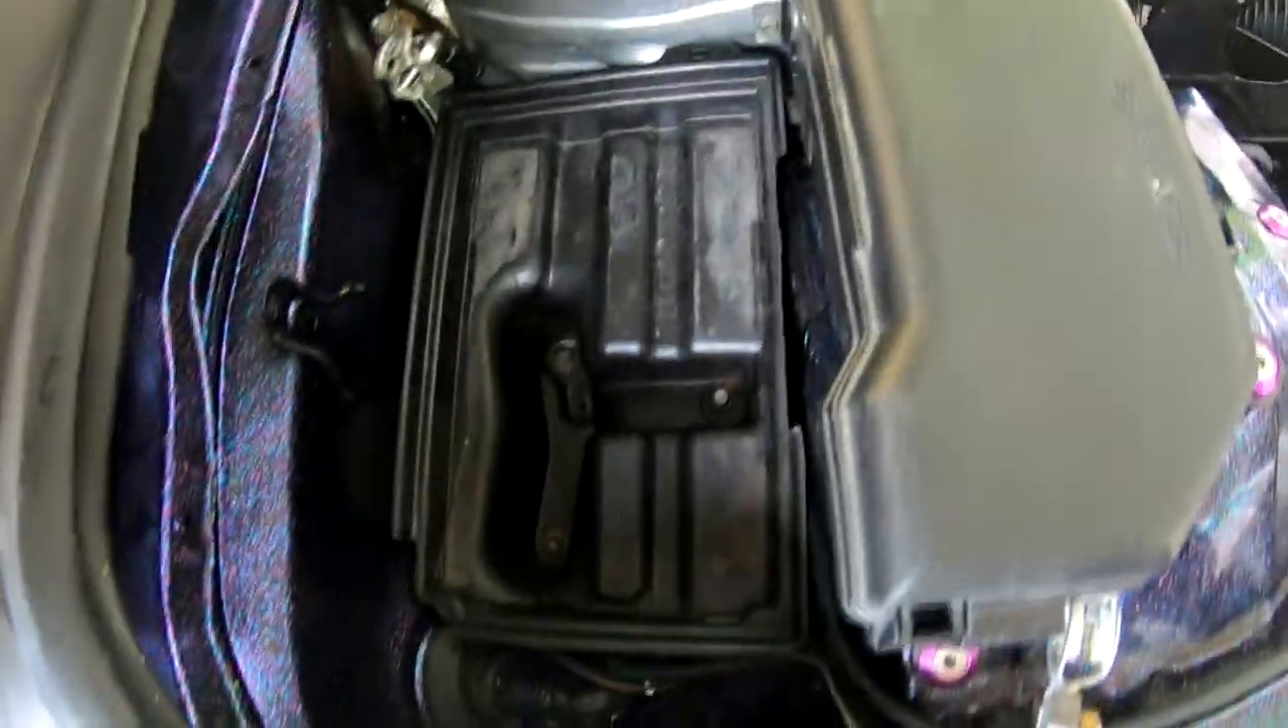We got the battery tray back in to make sure nothing was pinched underneath it.